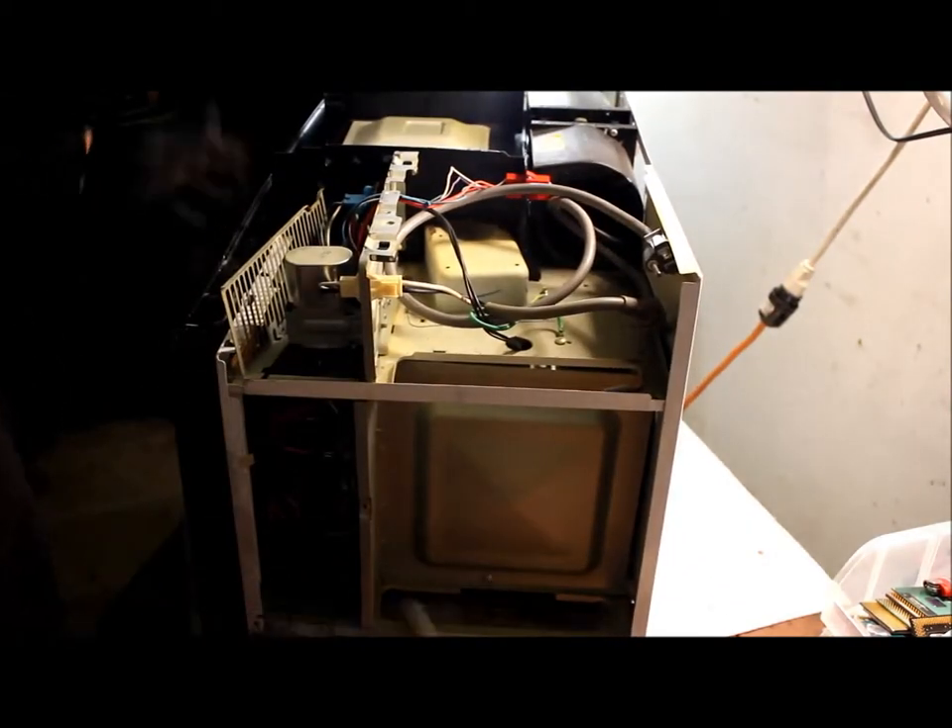All right so I went ahead and took off the cover here the cover came right off and I took it off.